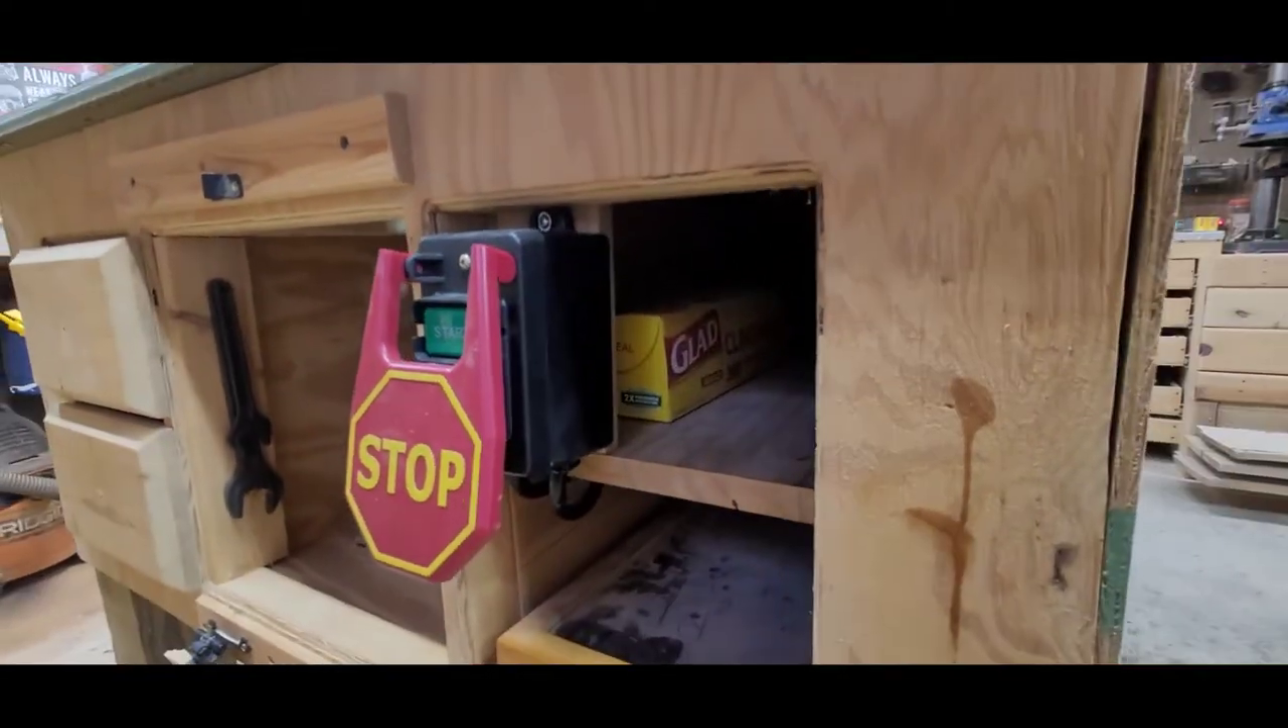Stop button's mounted. I got a little bit of room in here for my insert plates.